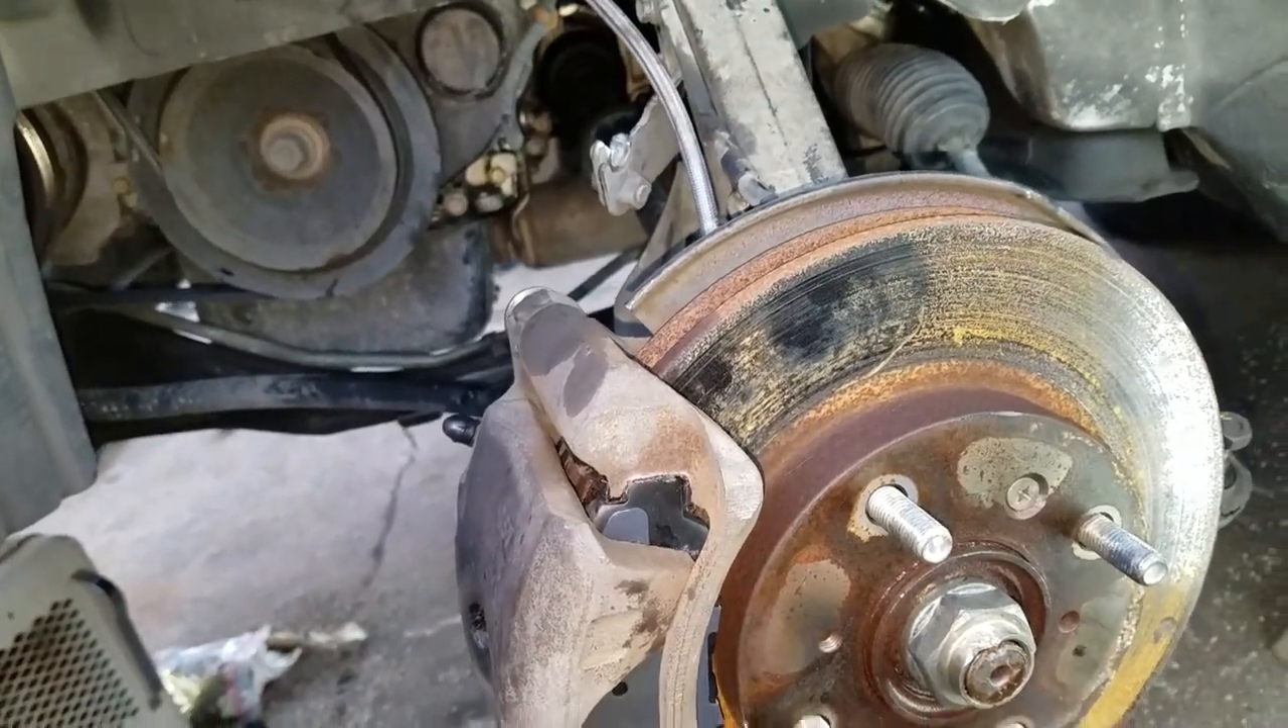There's not much else left to do. Put the wheel on and all that.